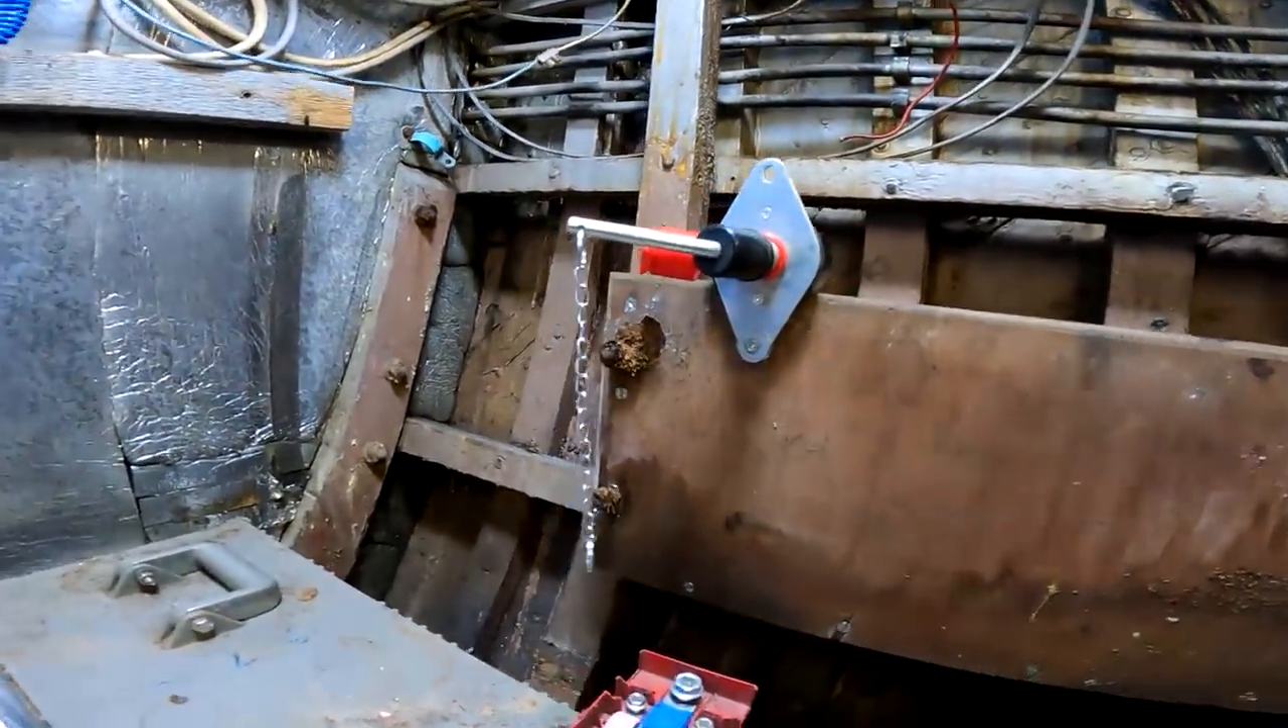Very temporary at the moment the battery isolator is on there like so because i haven't got a hole saw.